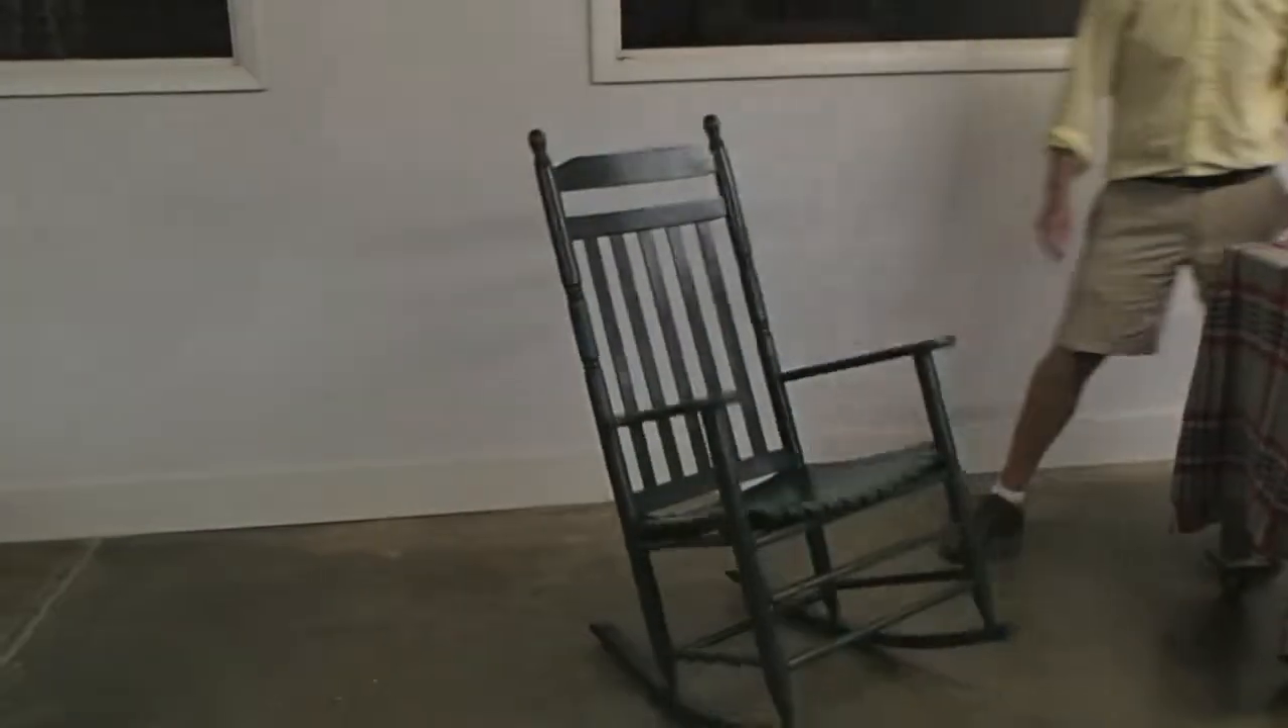Now you have assembled your rocker.